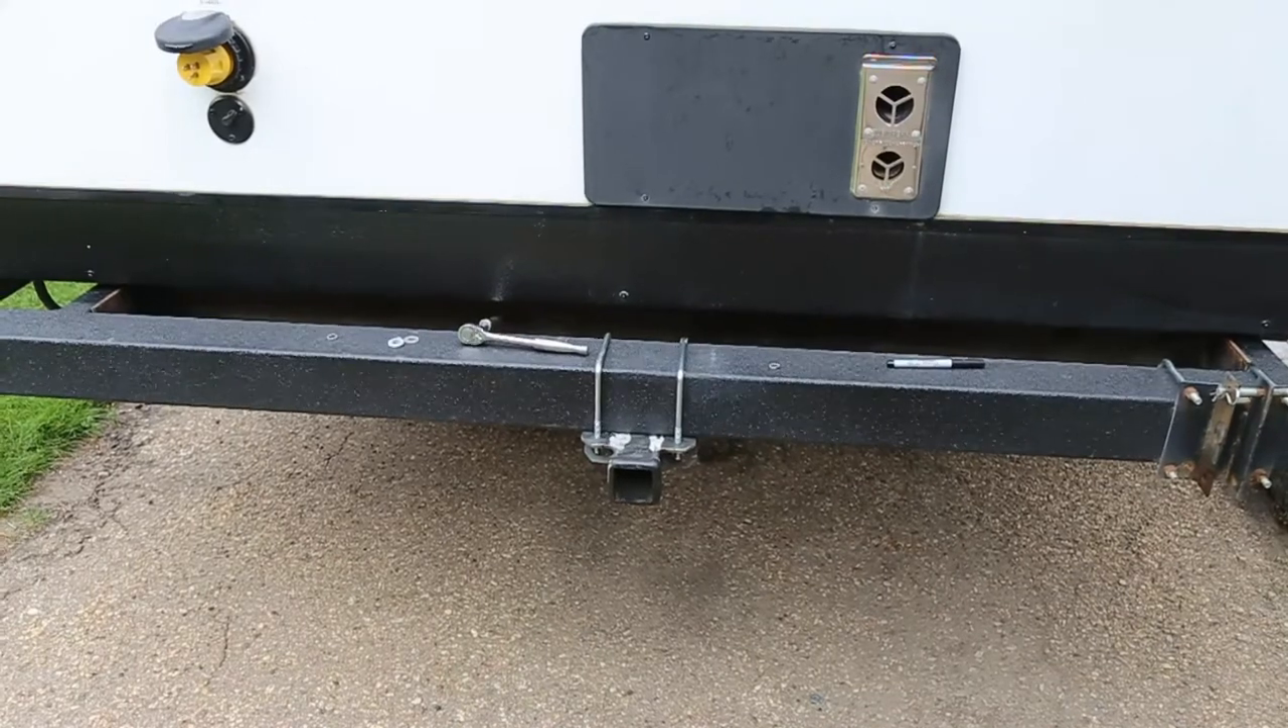We've got everything bolted up. It looks really, really good. Everything fit well. So this bumper is good to go.